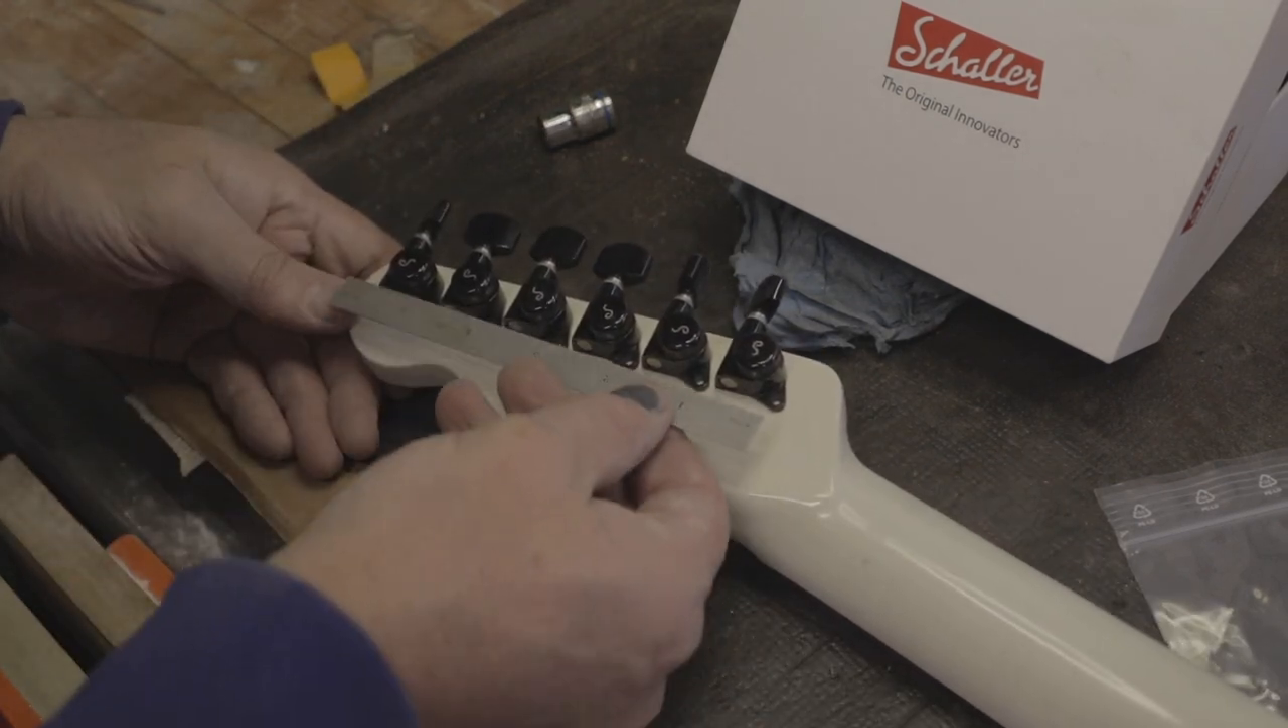I took a little time to install the tuning pegs and I've got the front sort of buttoned up.